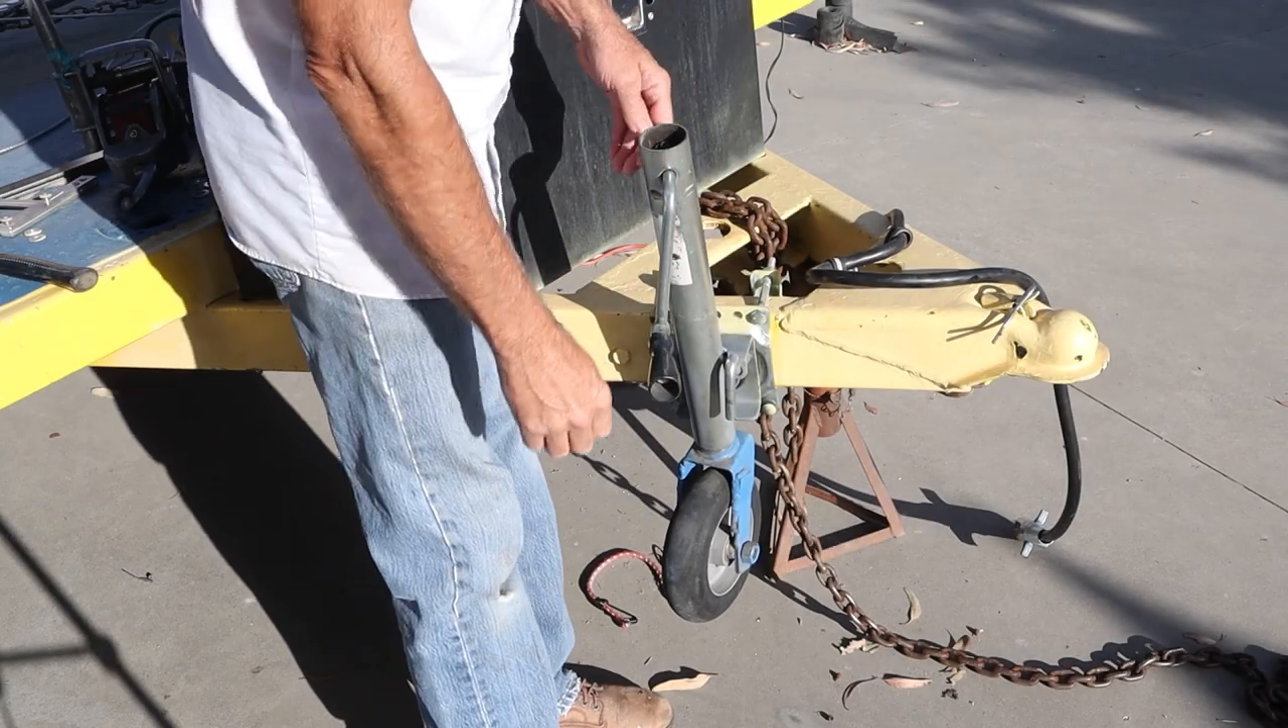All right, we've got the jack, wheel jack reinstalled.